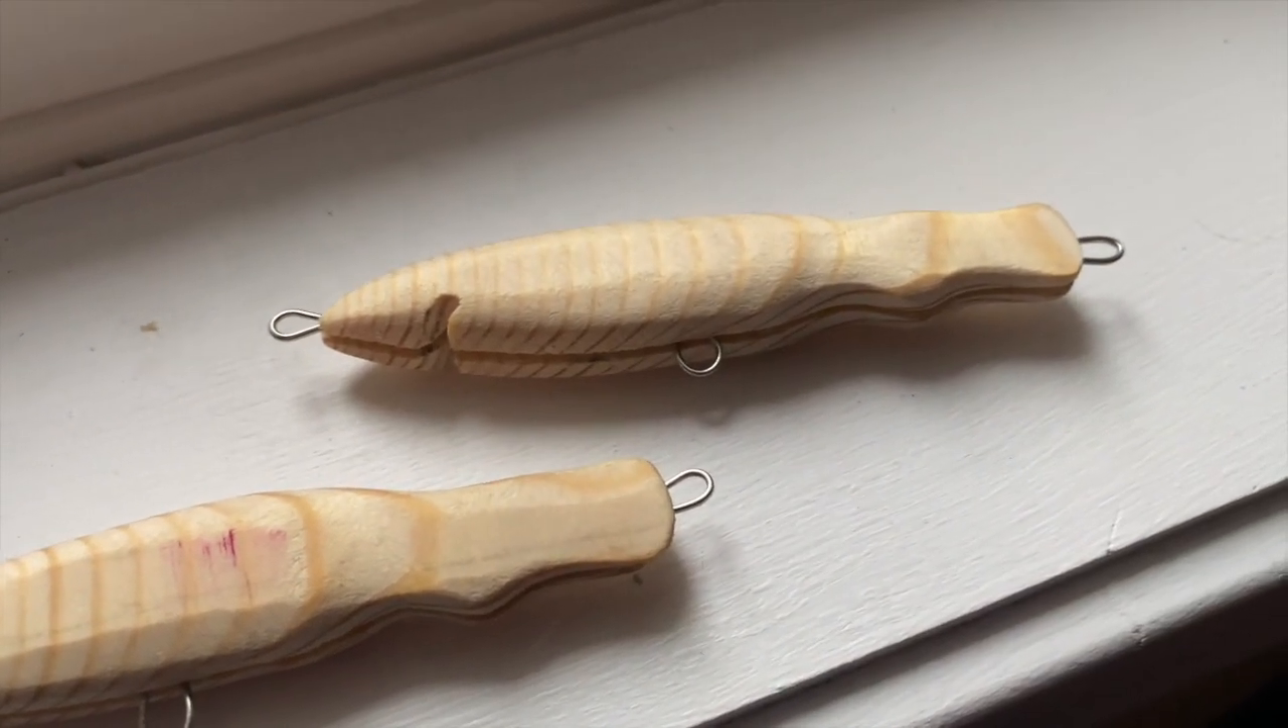All right i've got the through wires all set up.